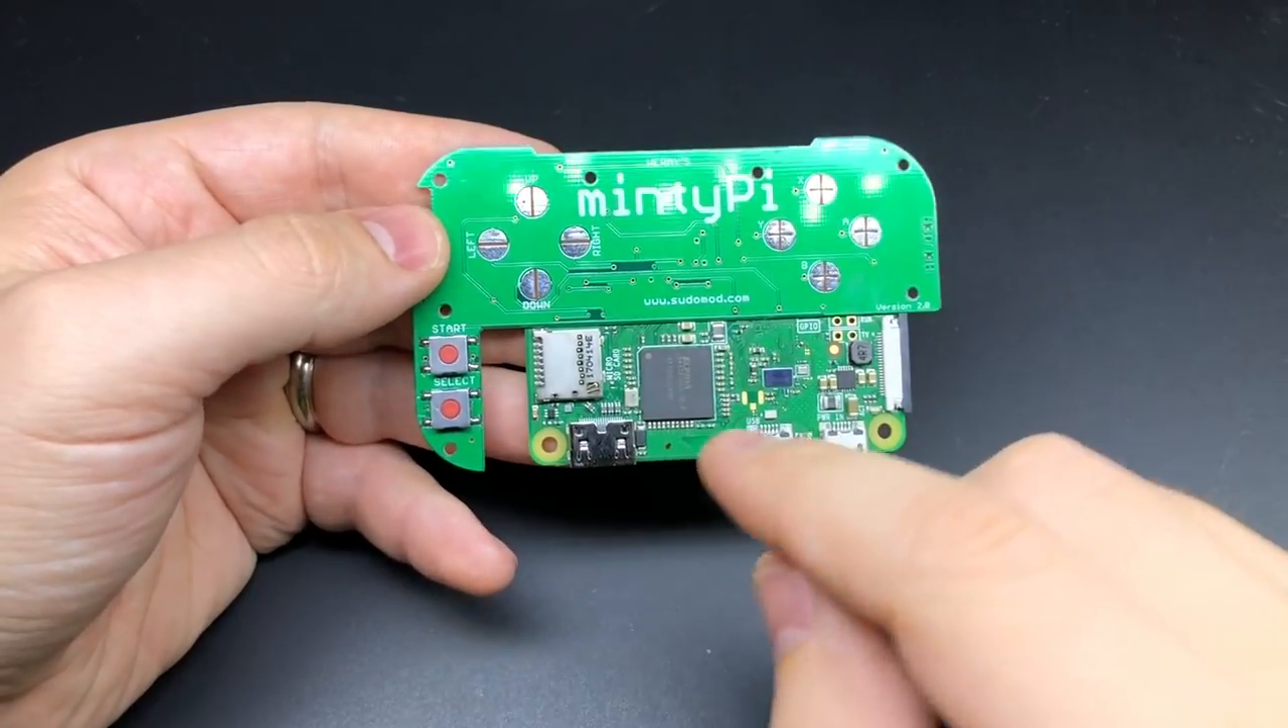I've got my Raspberry Pi Zero W attached to the button PCB from Helder.